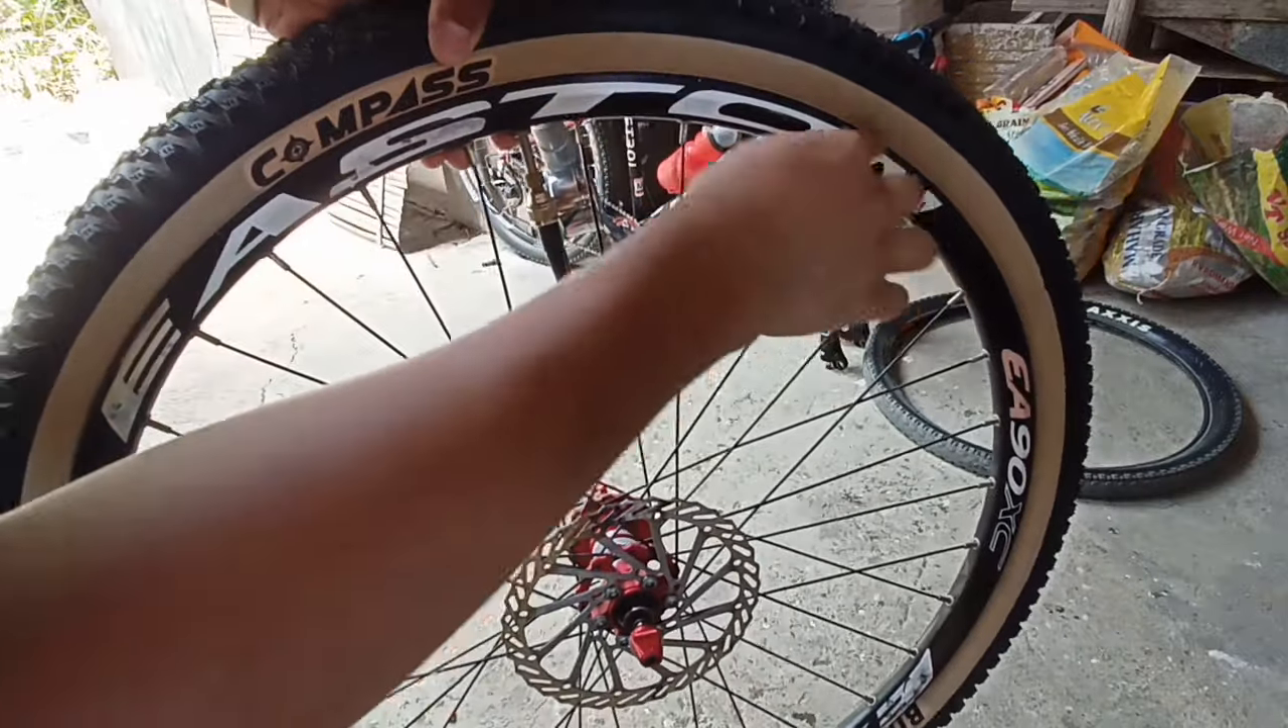Ito na yung compass na ikabit ko na sa rim. Hahanginan ko na lang.